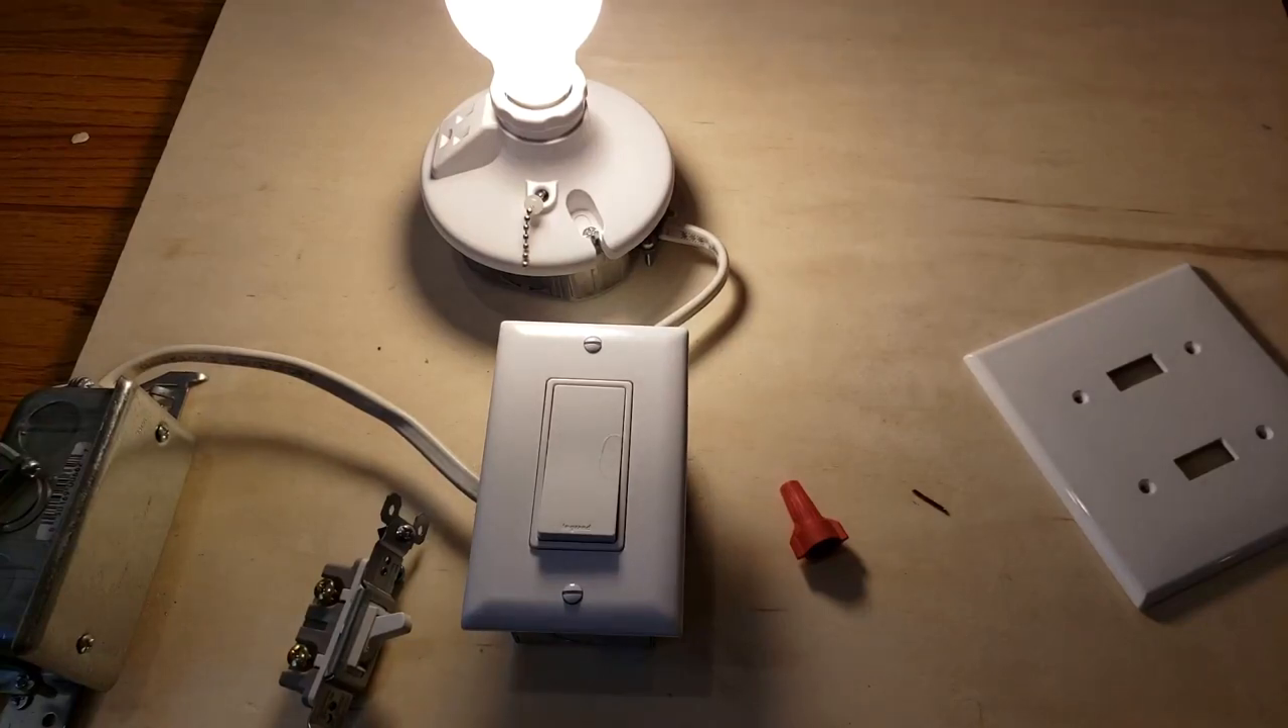We went ahead and we changed out this old on off switch for an new on off switch and you could also do this with dimmer switches.